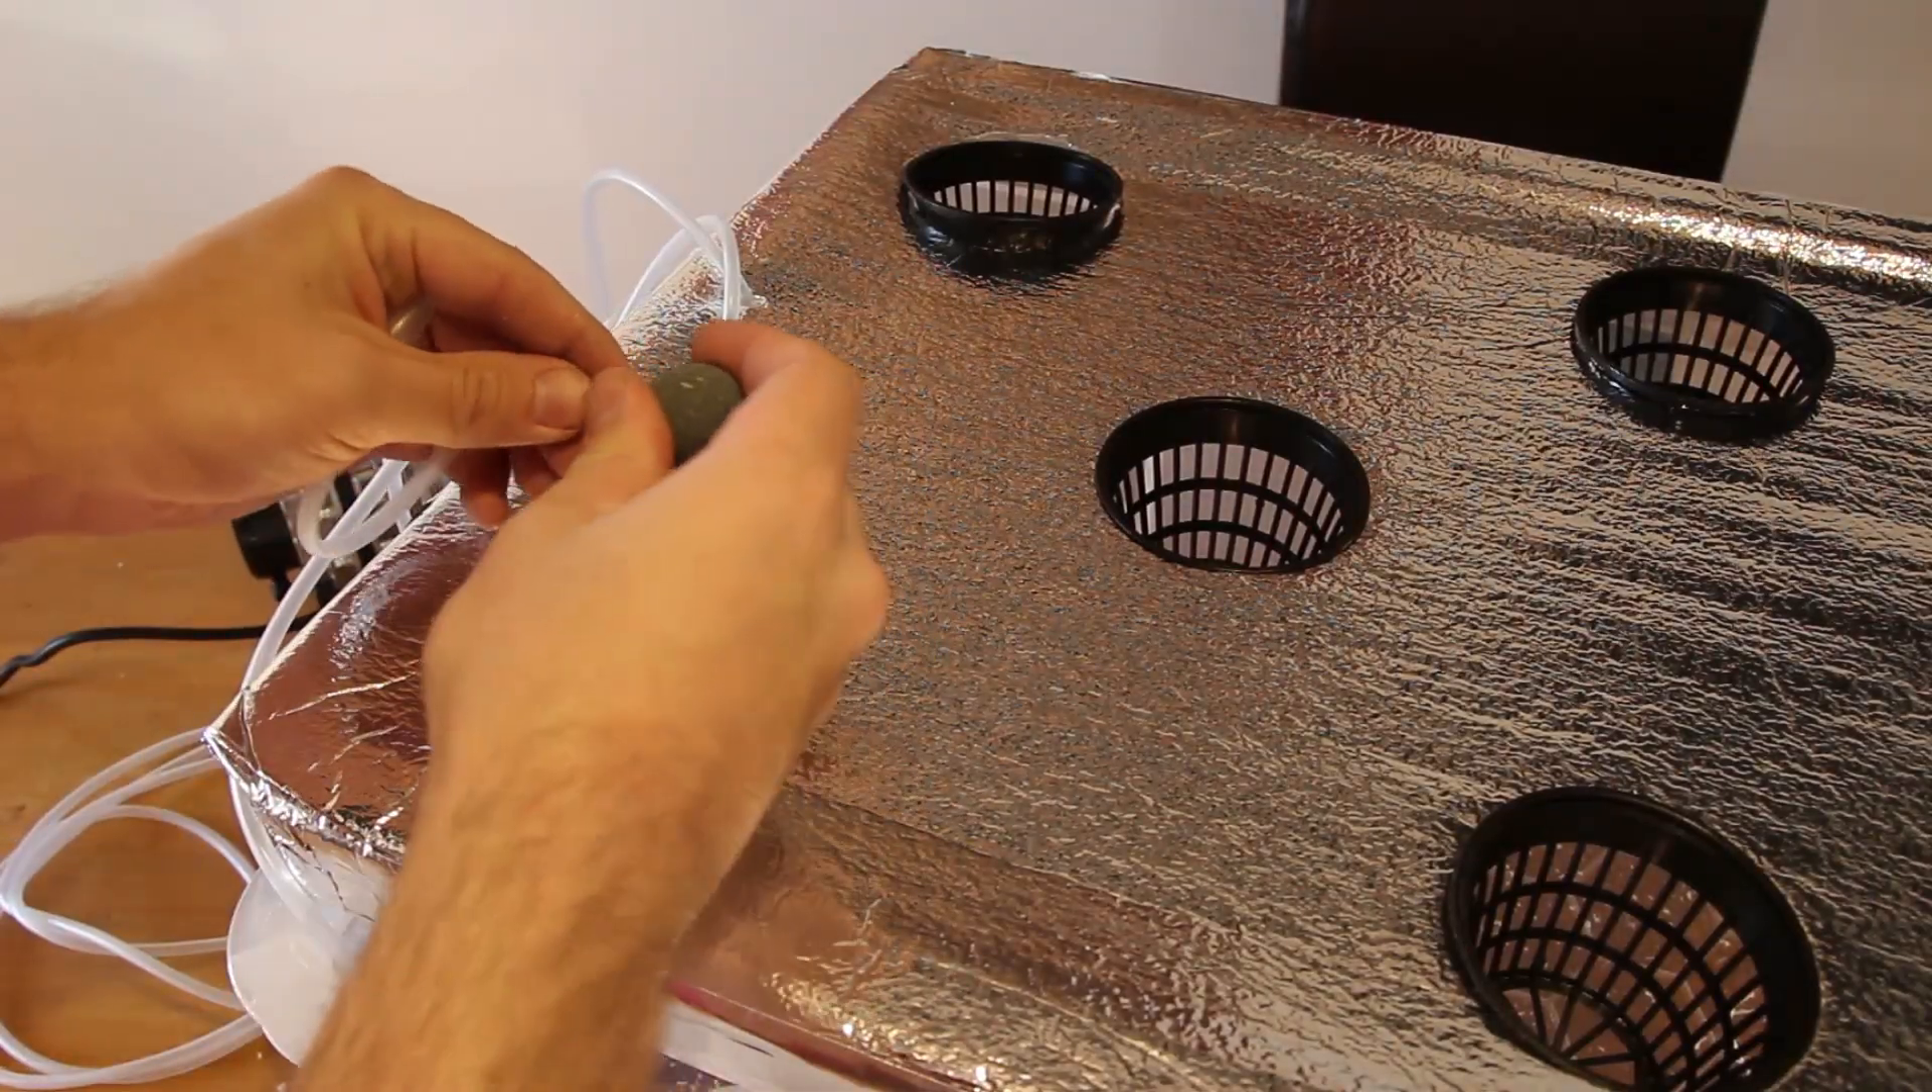Again test fitting the net pots we can see they all fit perfectly and the system is now almost done.